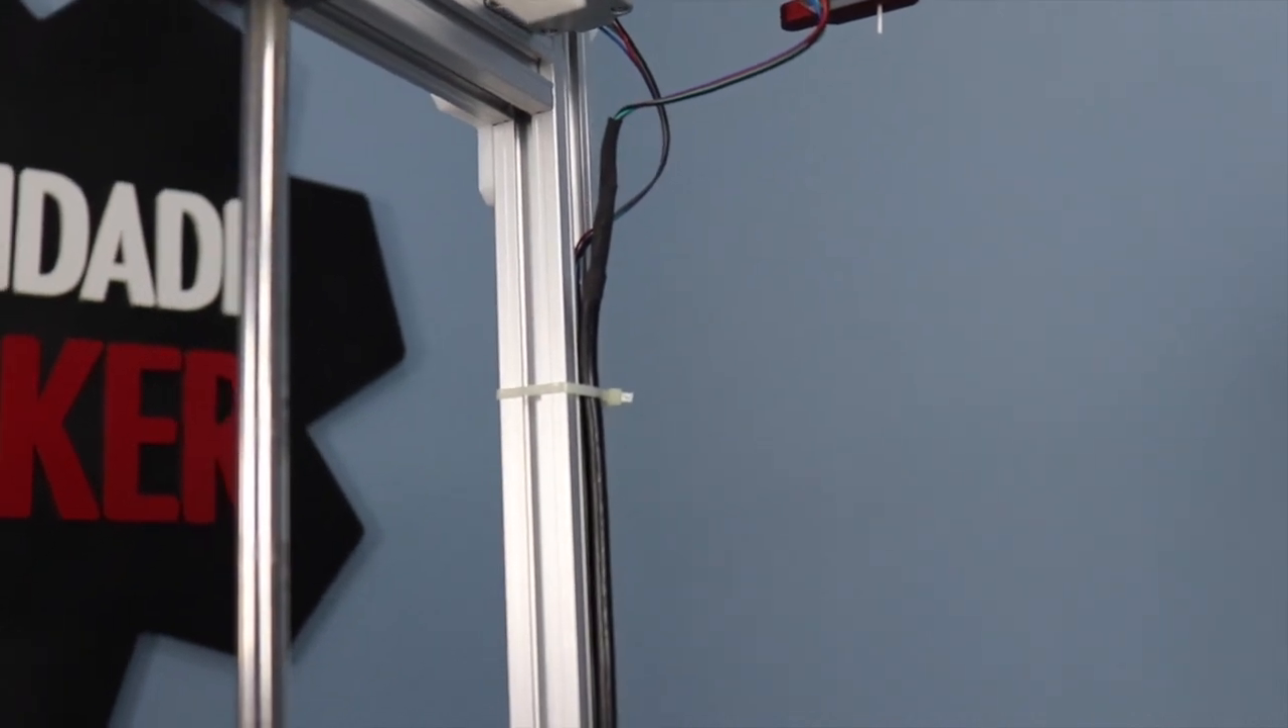Eu prendi ali com aquelas braçadeiras de nylon. Então os dois cabos estão descendo ali pela estrutura.